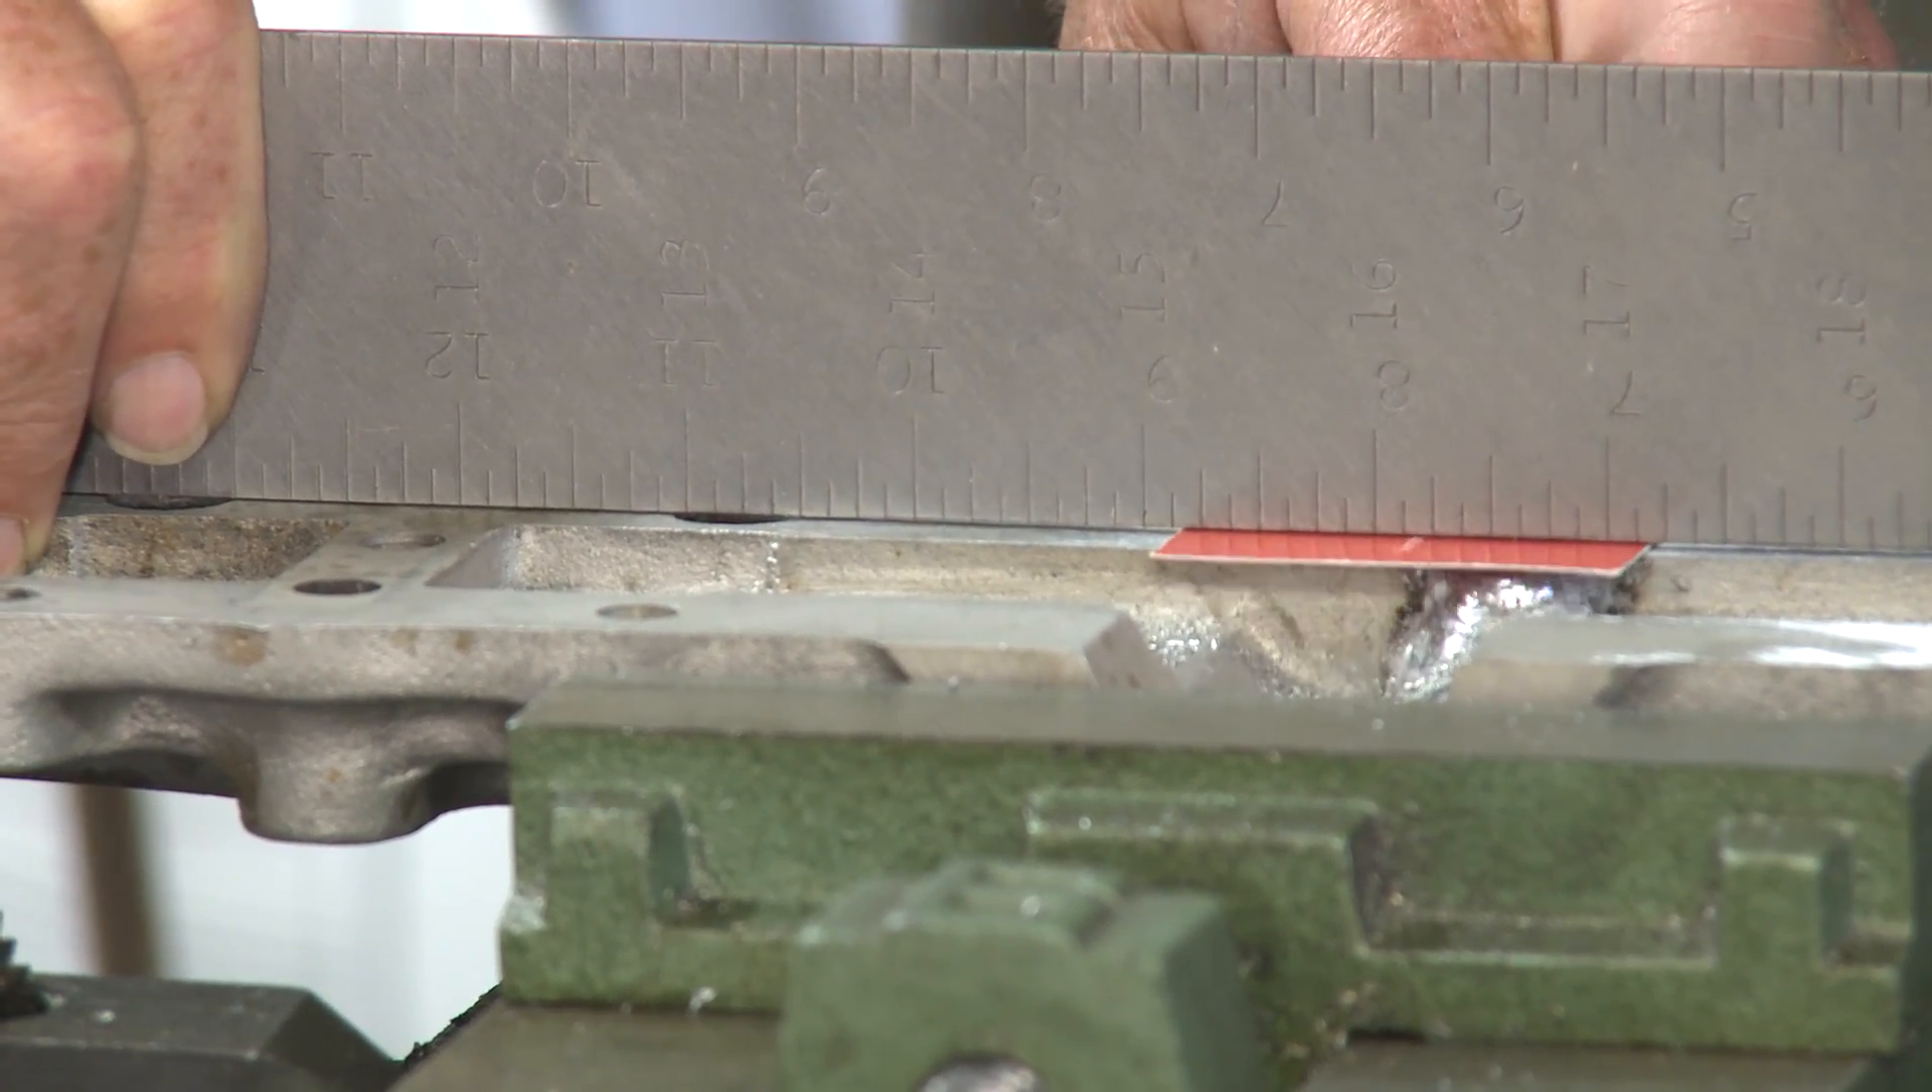Right where I welded, there's a little bit of distortion, and I can put a business card under there. Just about one inch on each side of the weld.